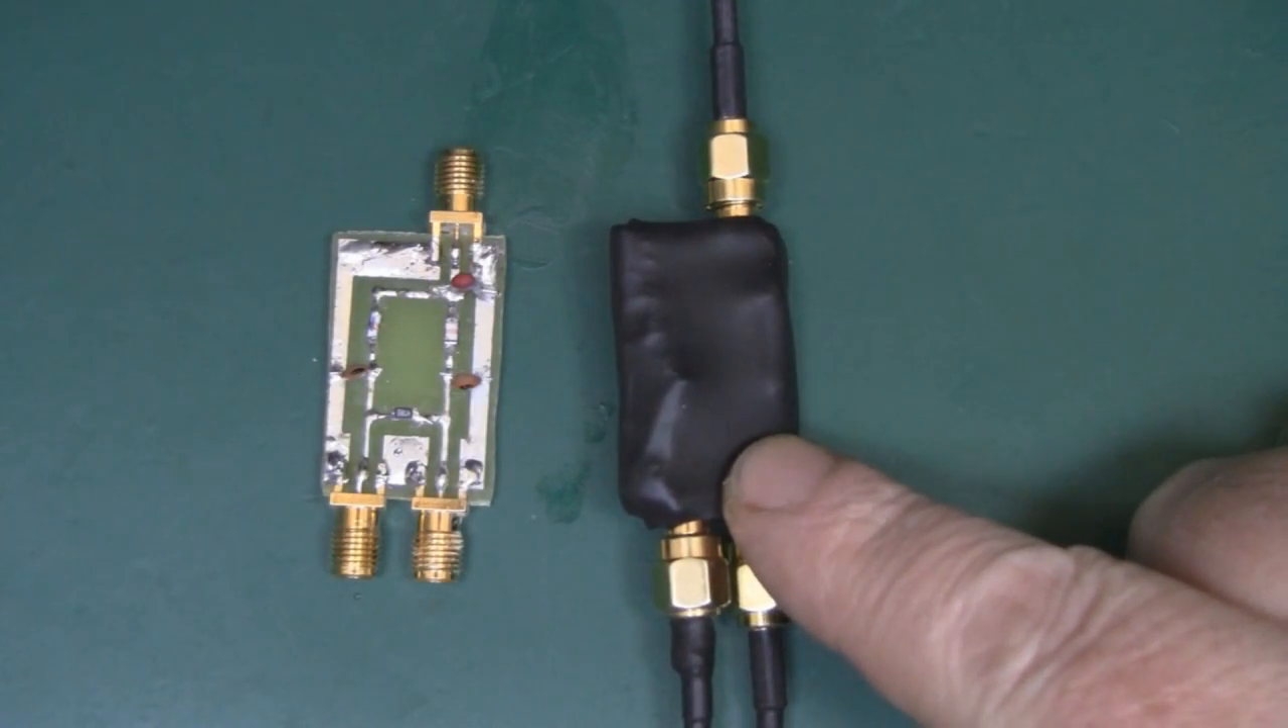Here's the finished wilkinson splitter then with the heat shrink tubing over the top.